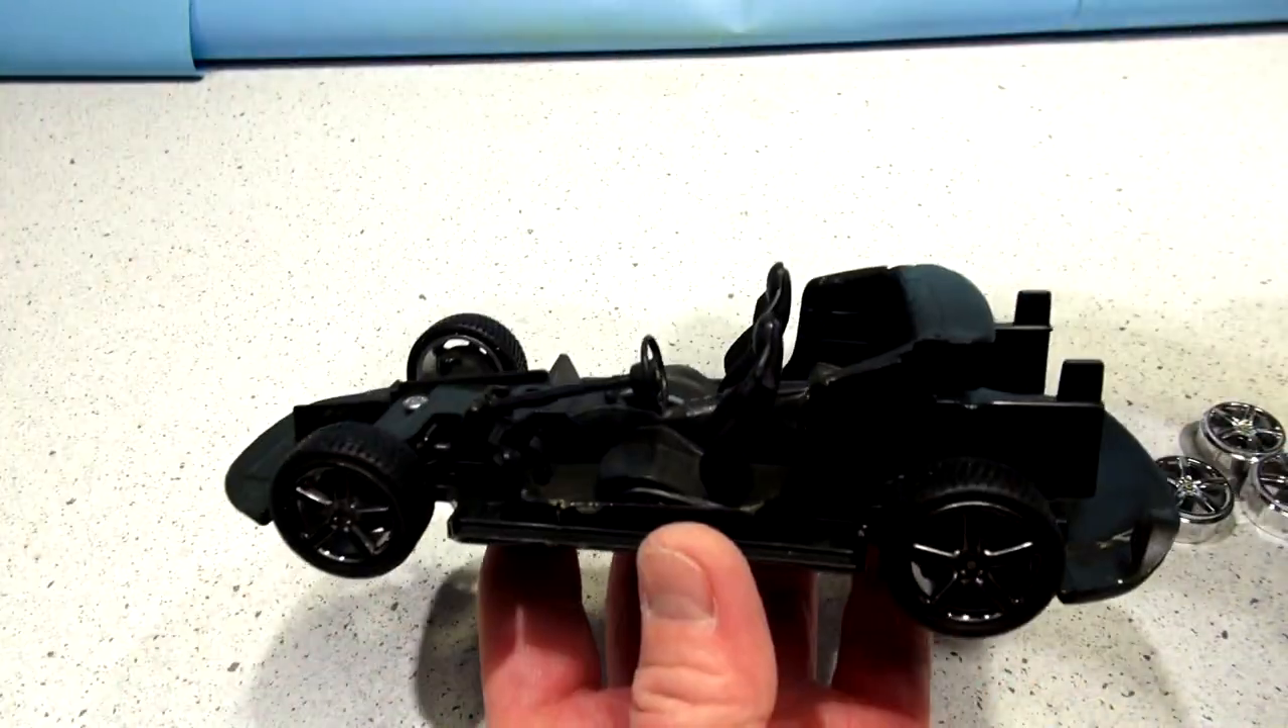The back wheels are on.